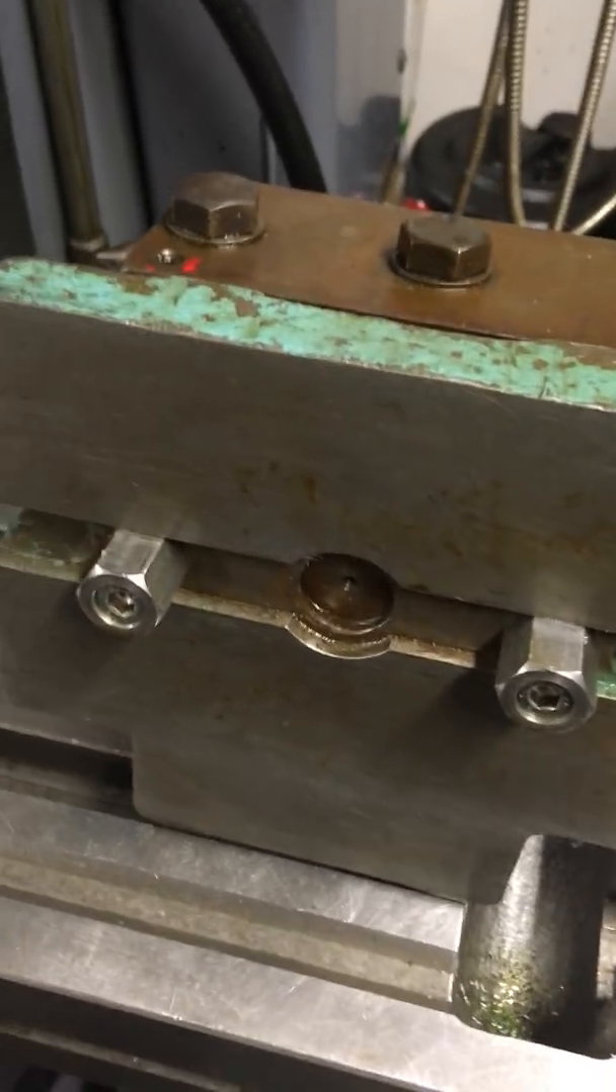The actual dividing head or the indexing head in this case has been fitted with dogs which are these hexagon pieces in the bottom which then fit into the T slot.